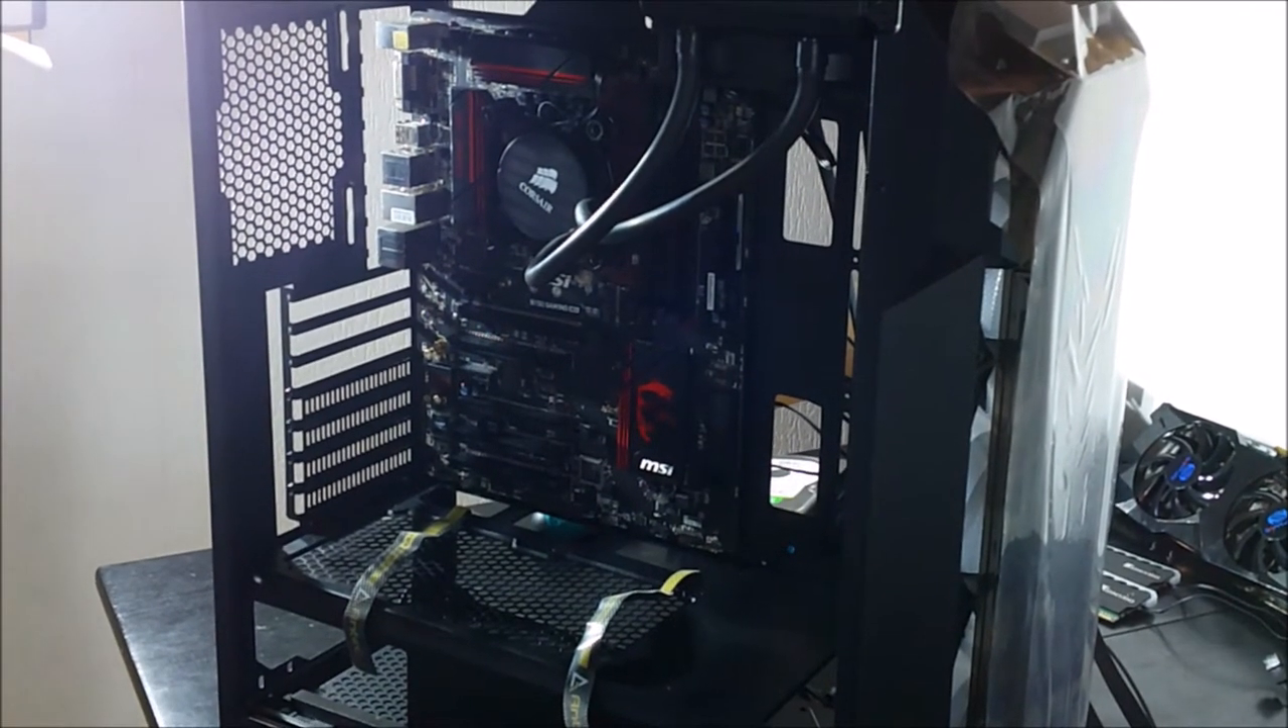Vous voyez, la carte mère est montée dedans.